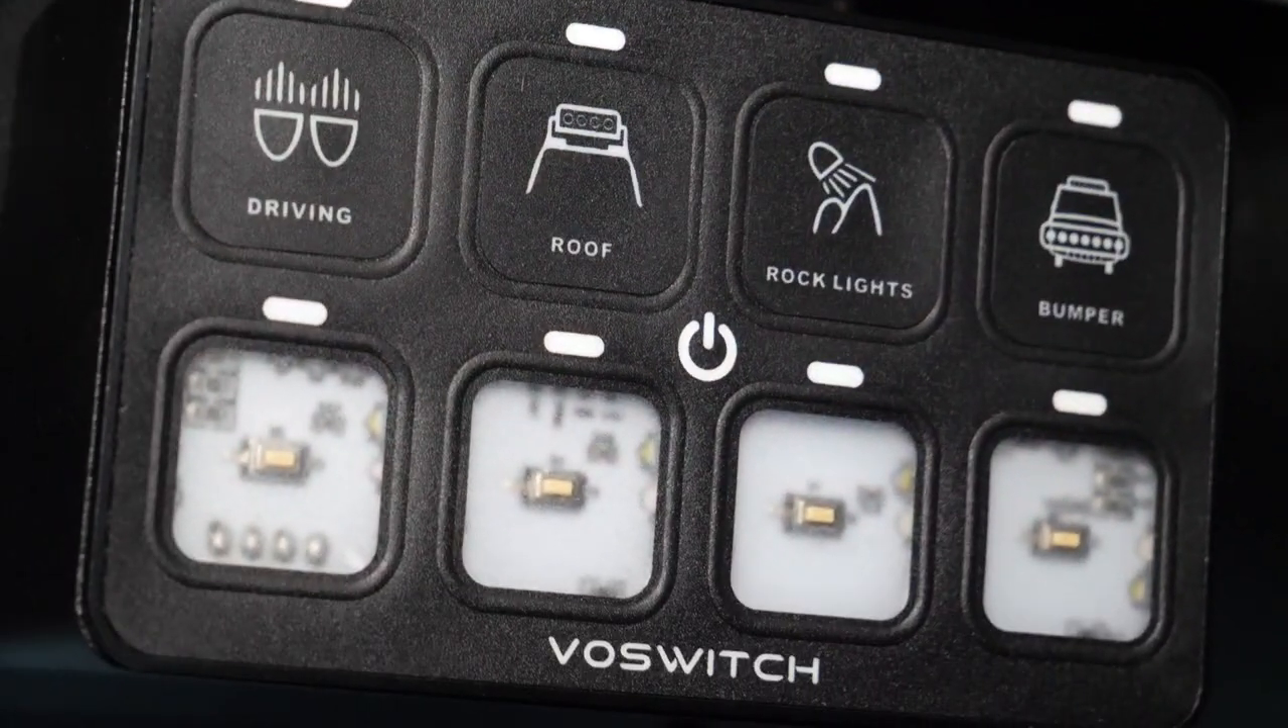All right folks we got our four first stickers installed here.